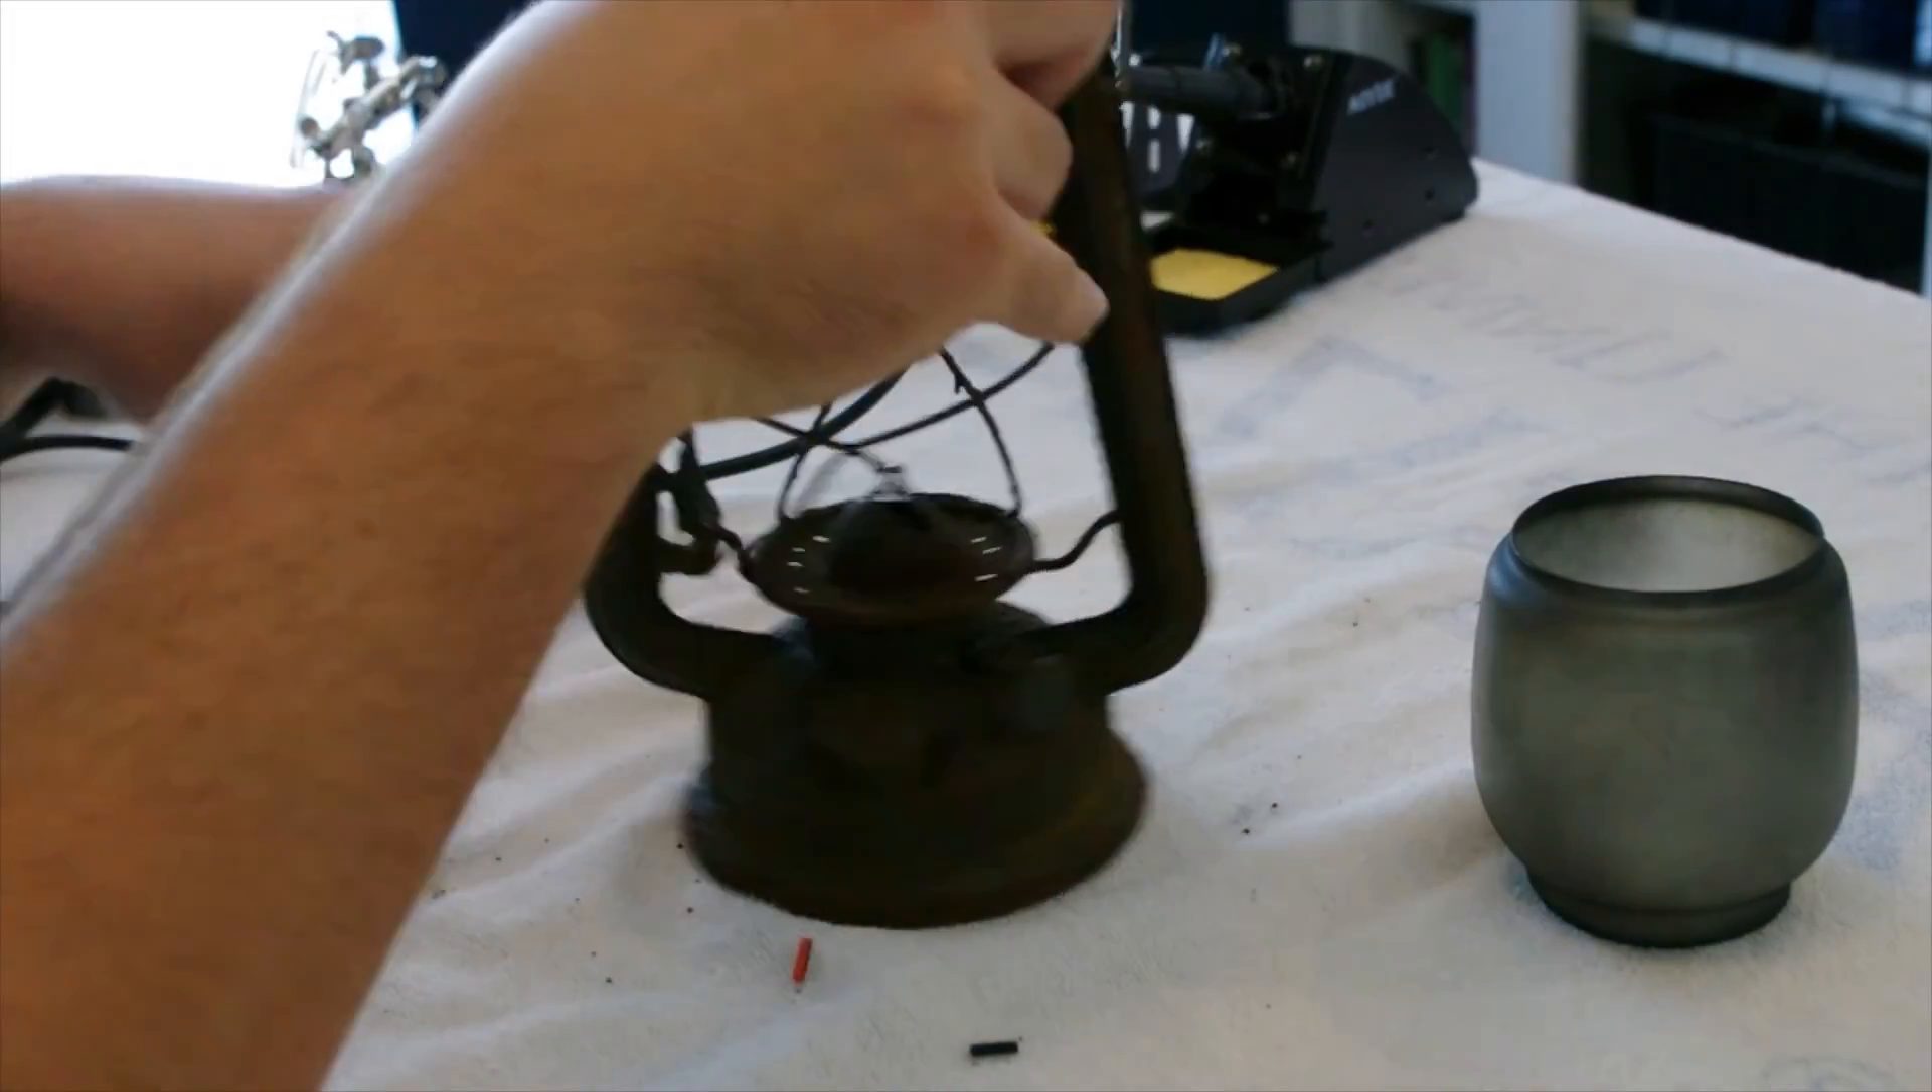Now I just need to put the globe on.